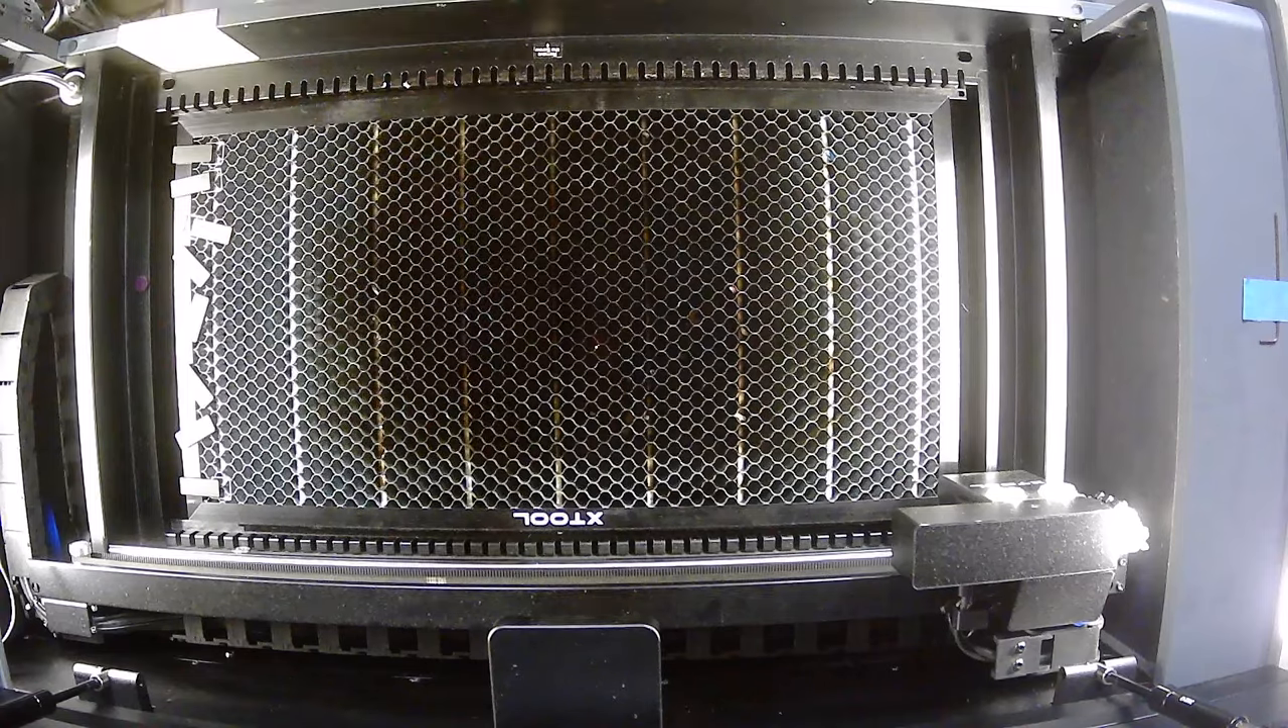Here we are looking in the p2 and i have the honeycomb installed.